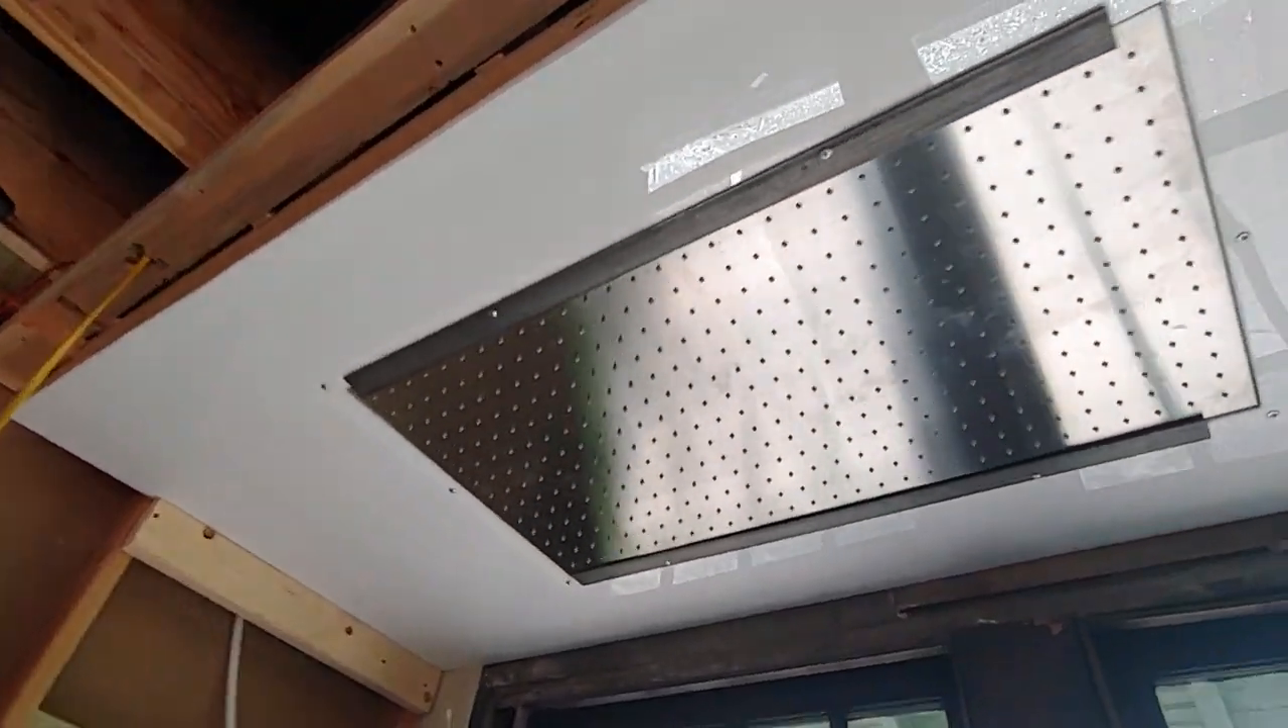My white plexi is up, and my shower head is literally just resting in that hole.